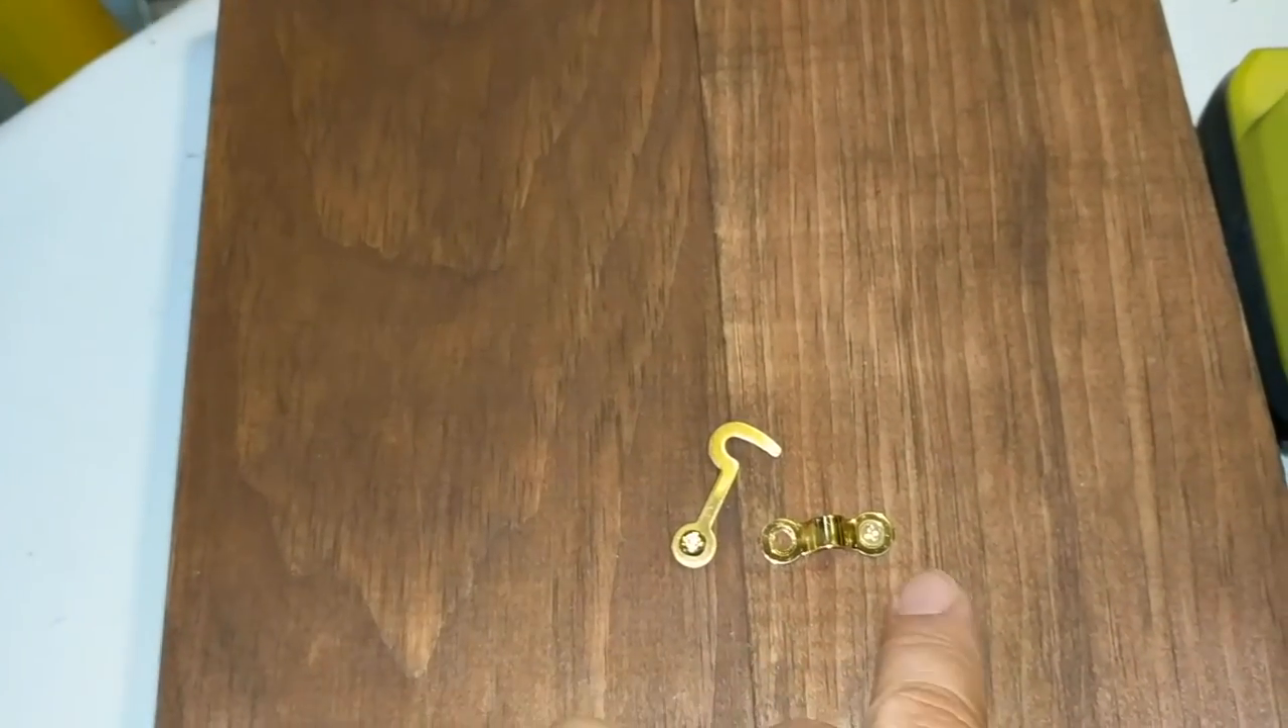Okay I got my clasp screwed in so now as you can see one hole here one screw one hole here one screw.